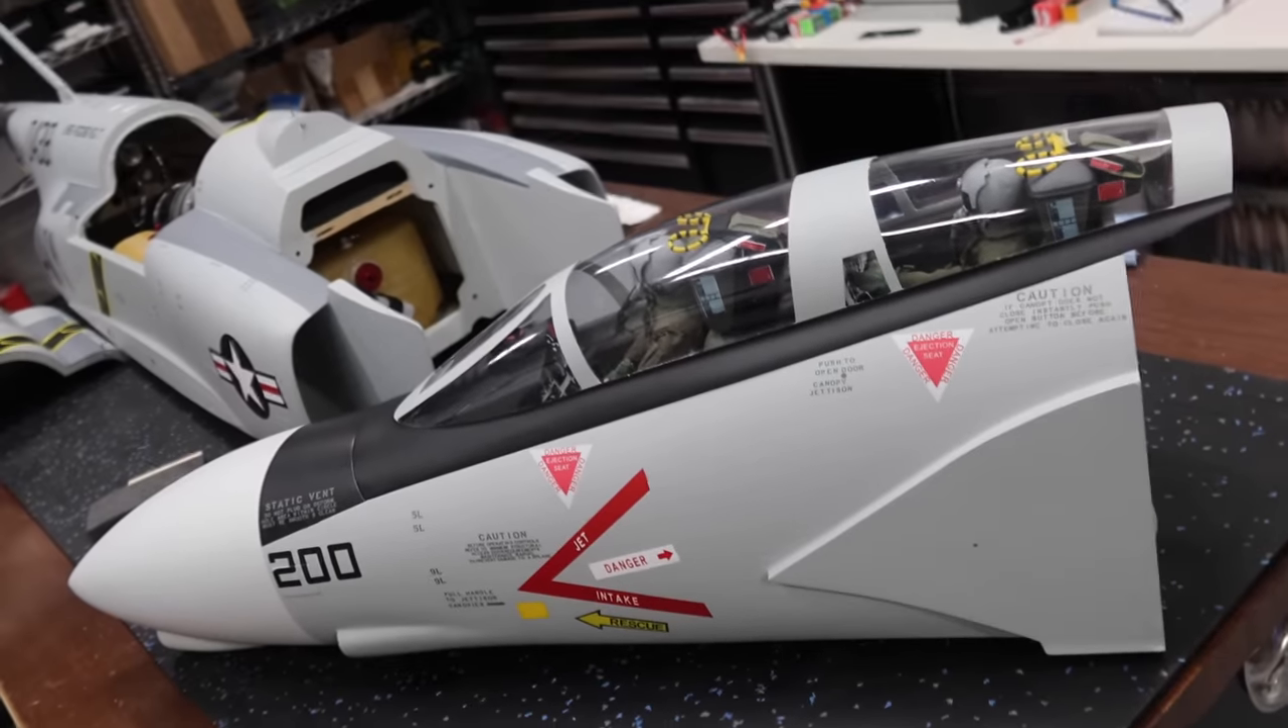Alright guys, so we got the pilots and cockpit all mounted in the canopy.